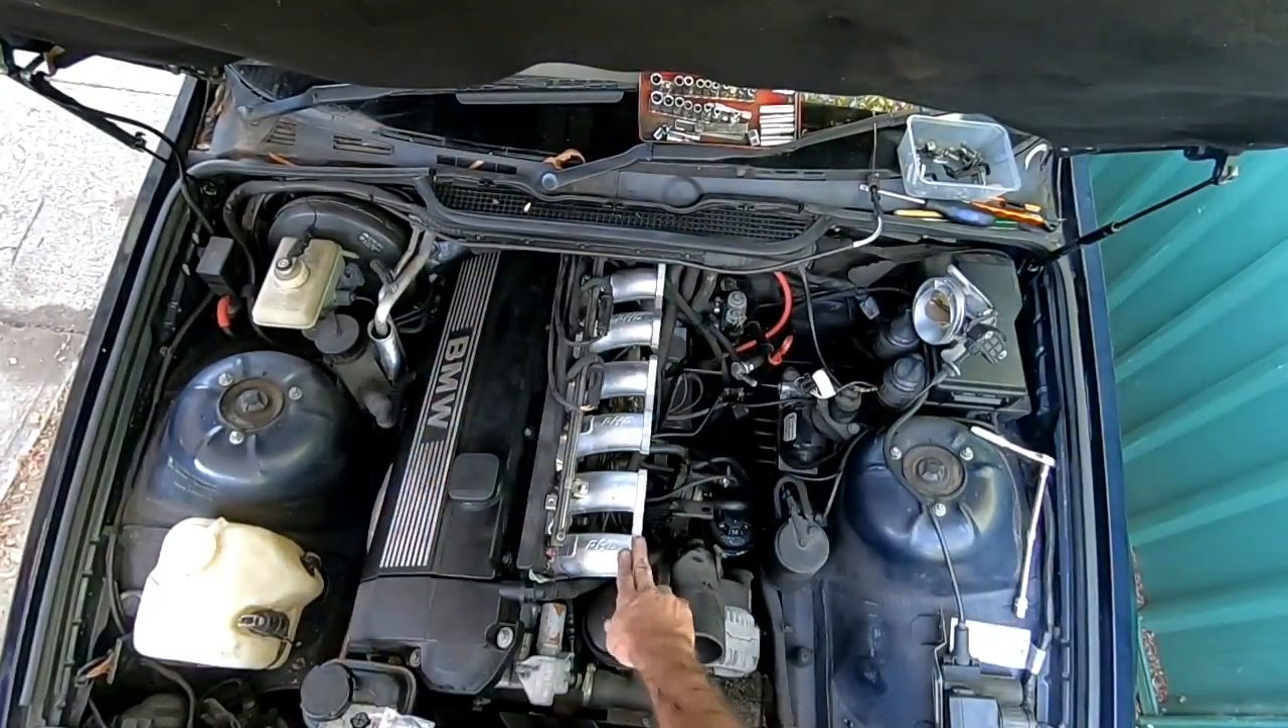There we go manifold is installed.